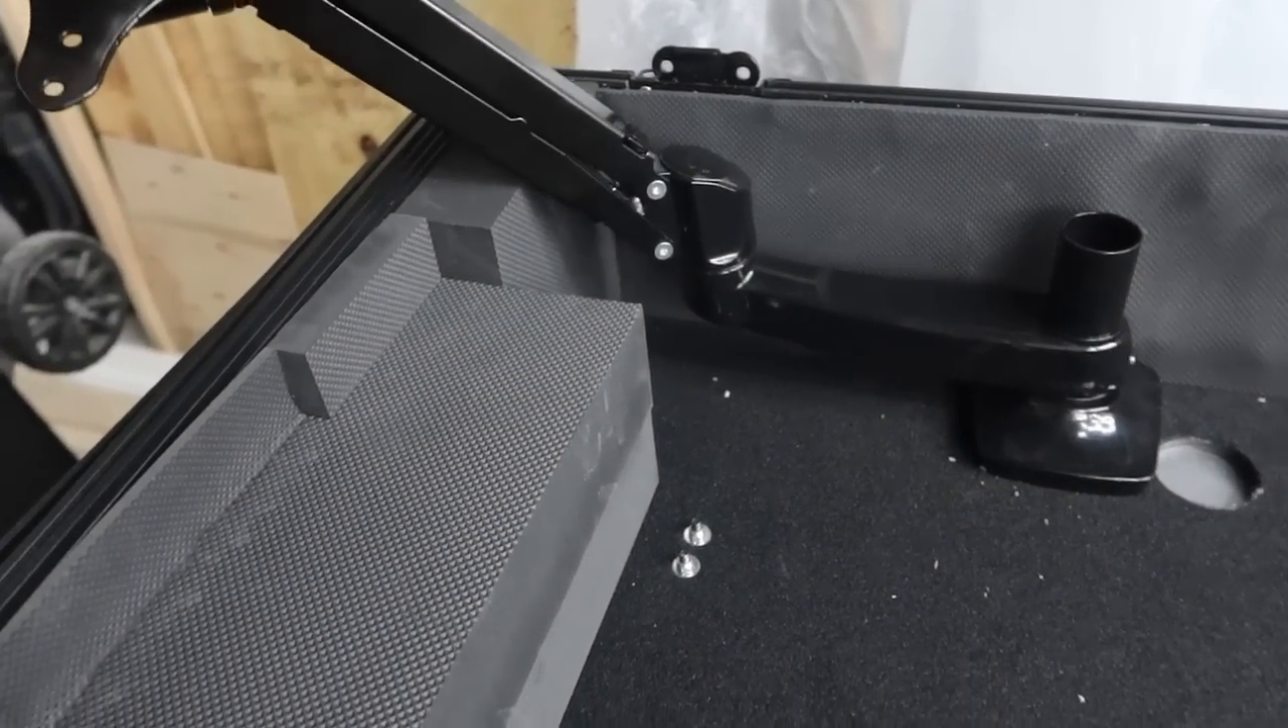We got the mount hooked up, ready to go. So right there with the mount in, we're good to go.